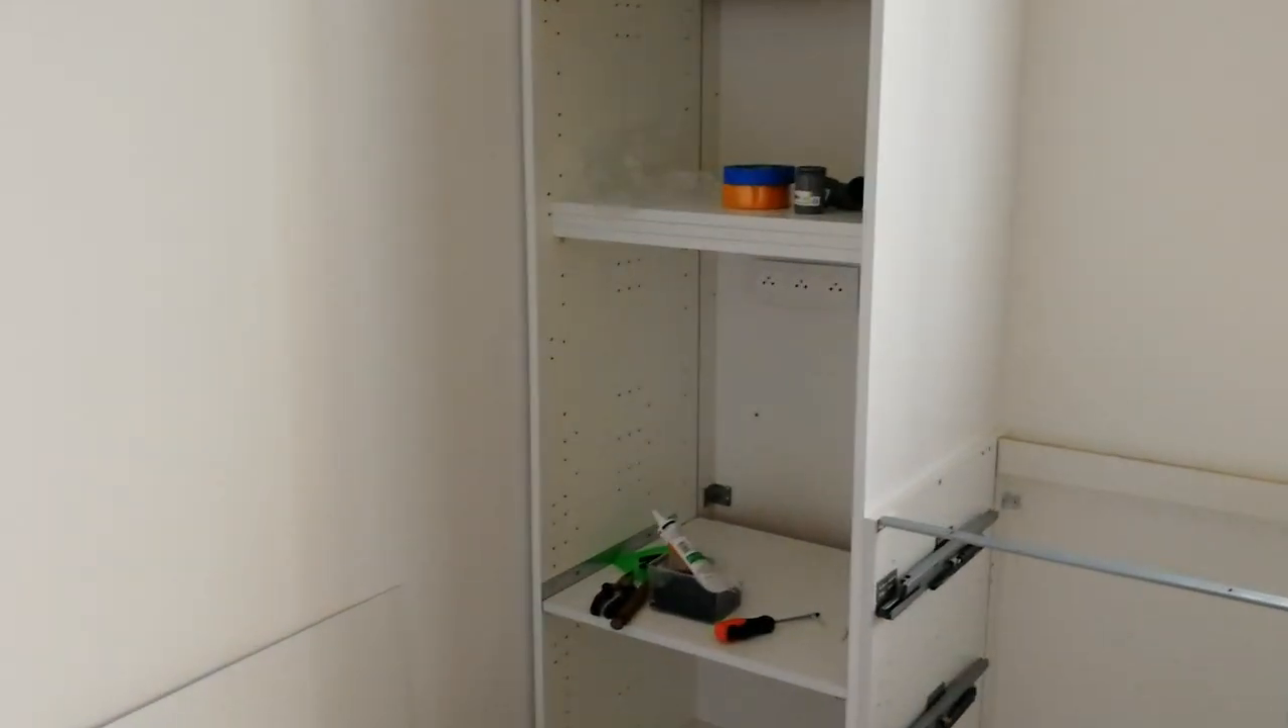Tower unit is pretty much built waiting for the oven and the microwave.